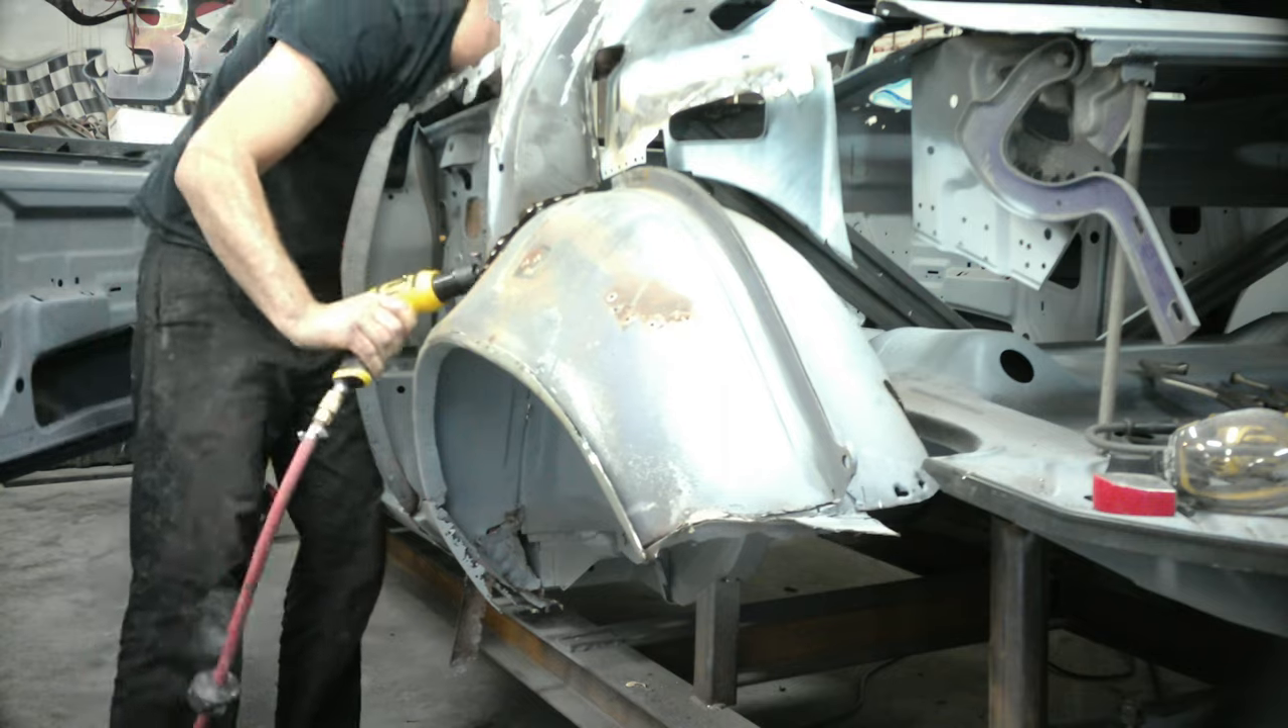We're just removing the old wheel well right now.